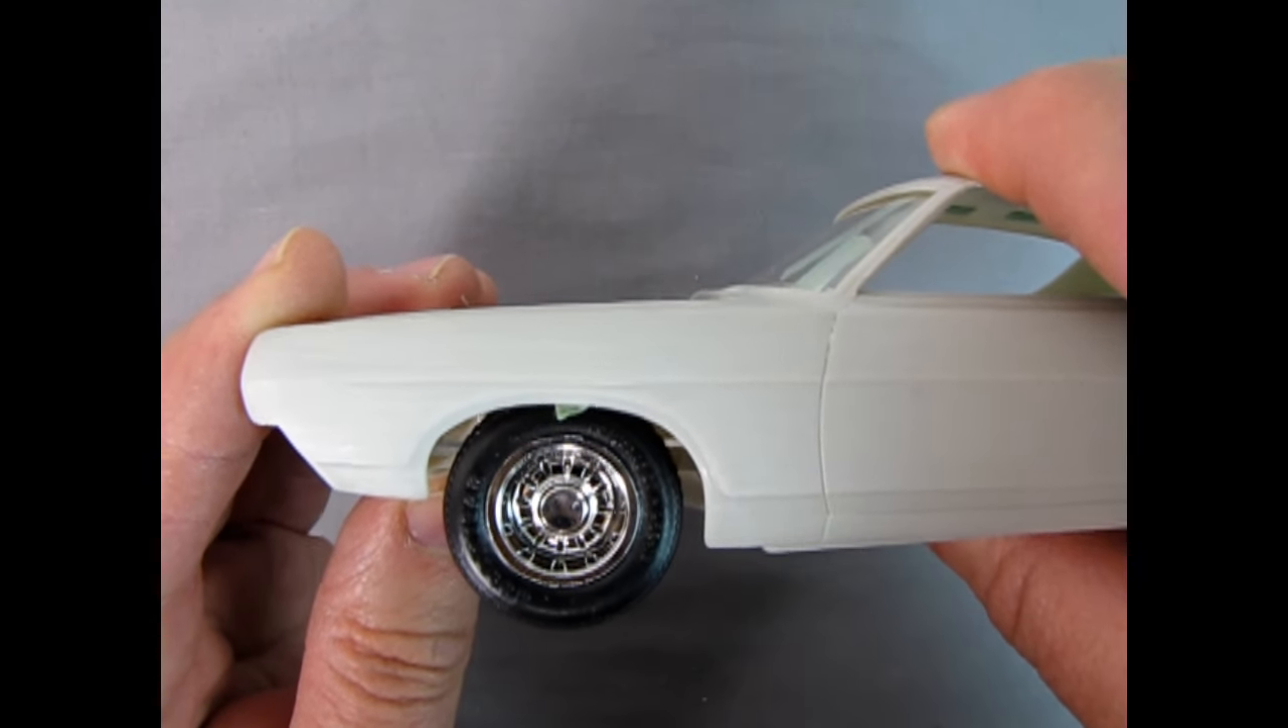You can see that the front wheel now is actually centered into that wheel arch.